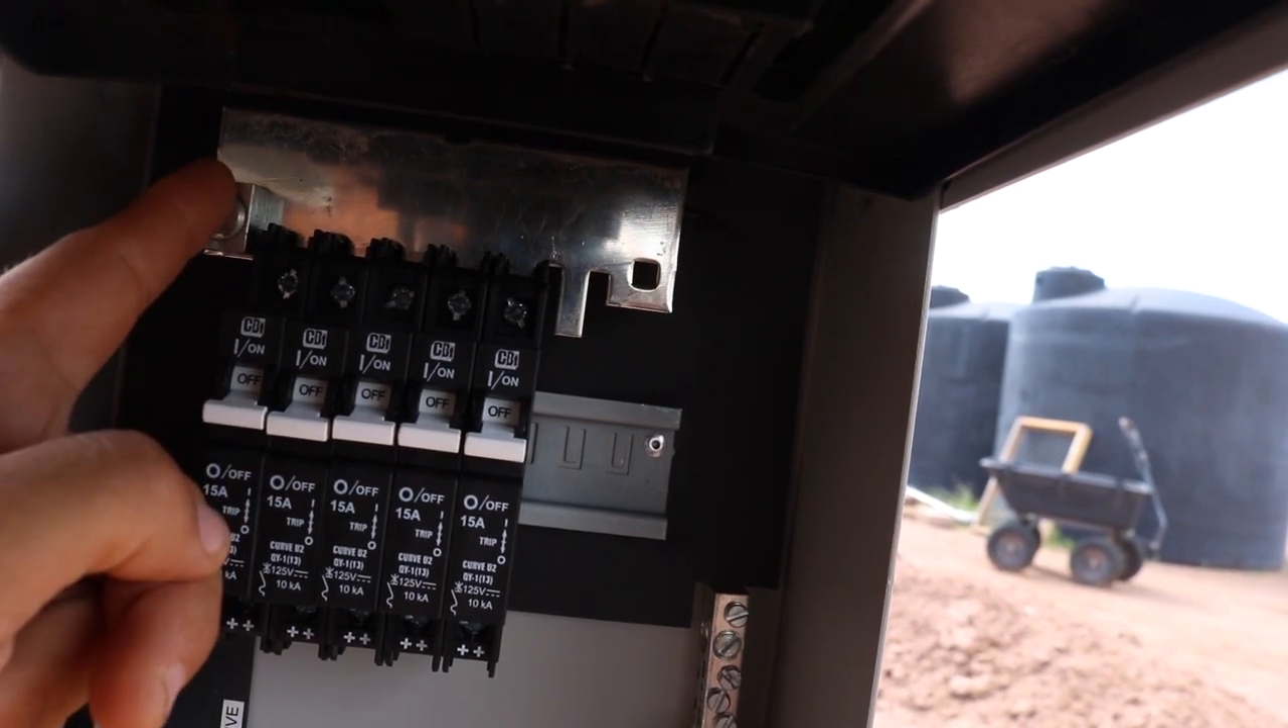So here's the finished product I got my breakers in they're attached to the bracket here.